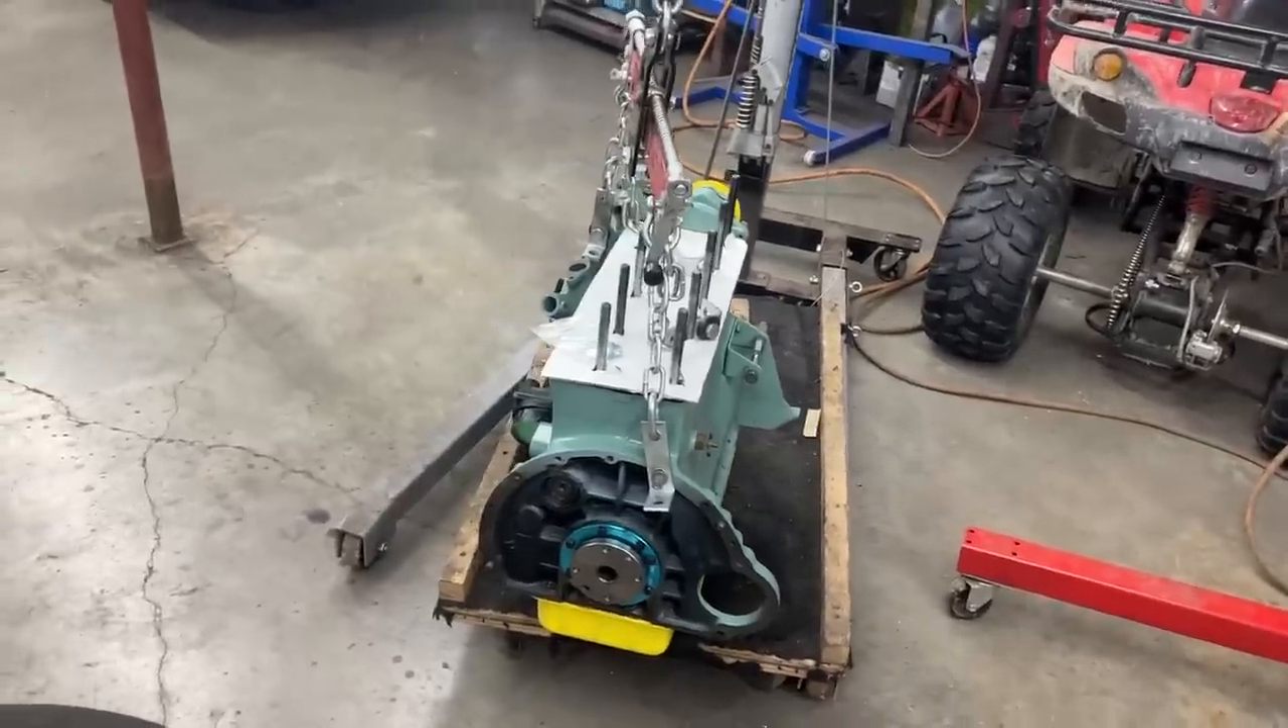Okay so we have the engine off the stand now we have it on this cart where we're going to assemble it with the transmission but before that we need to deal with some stuff here in the back.